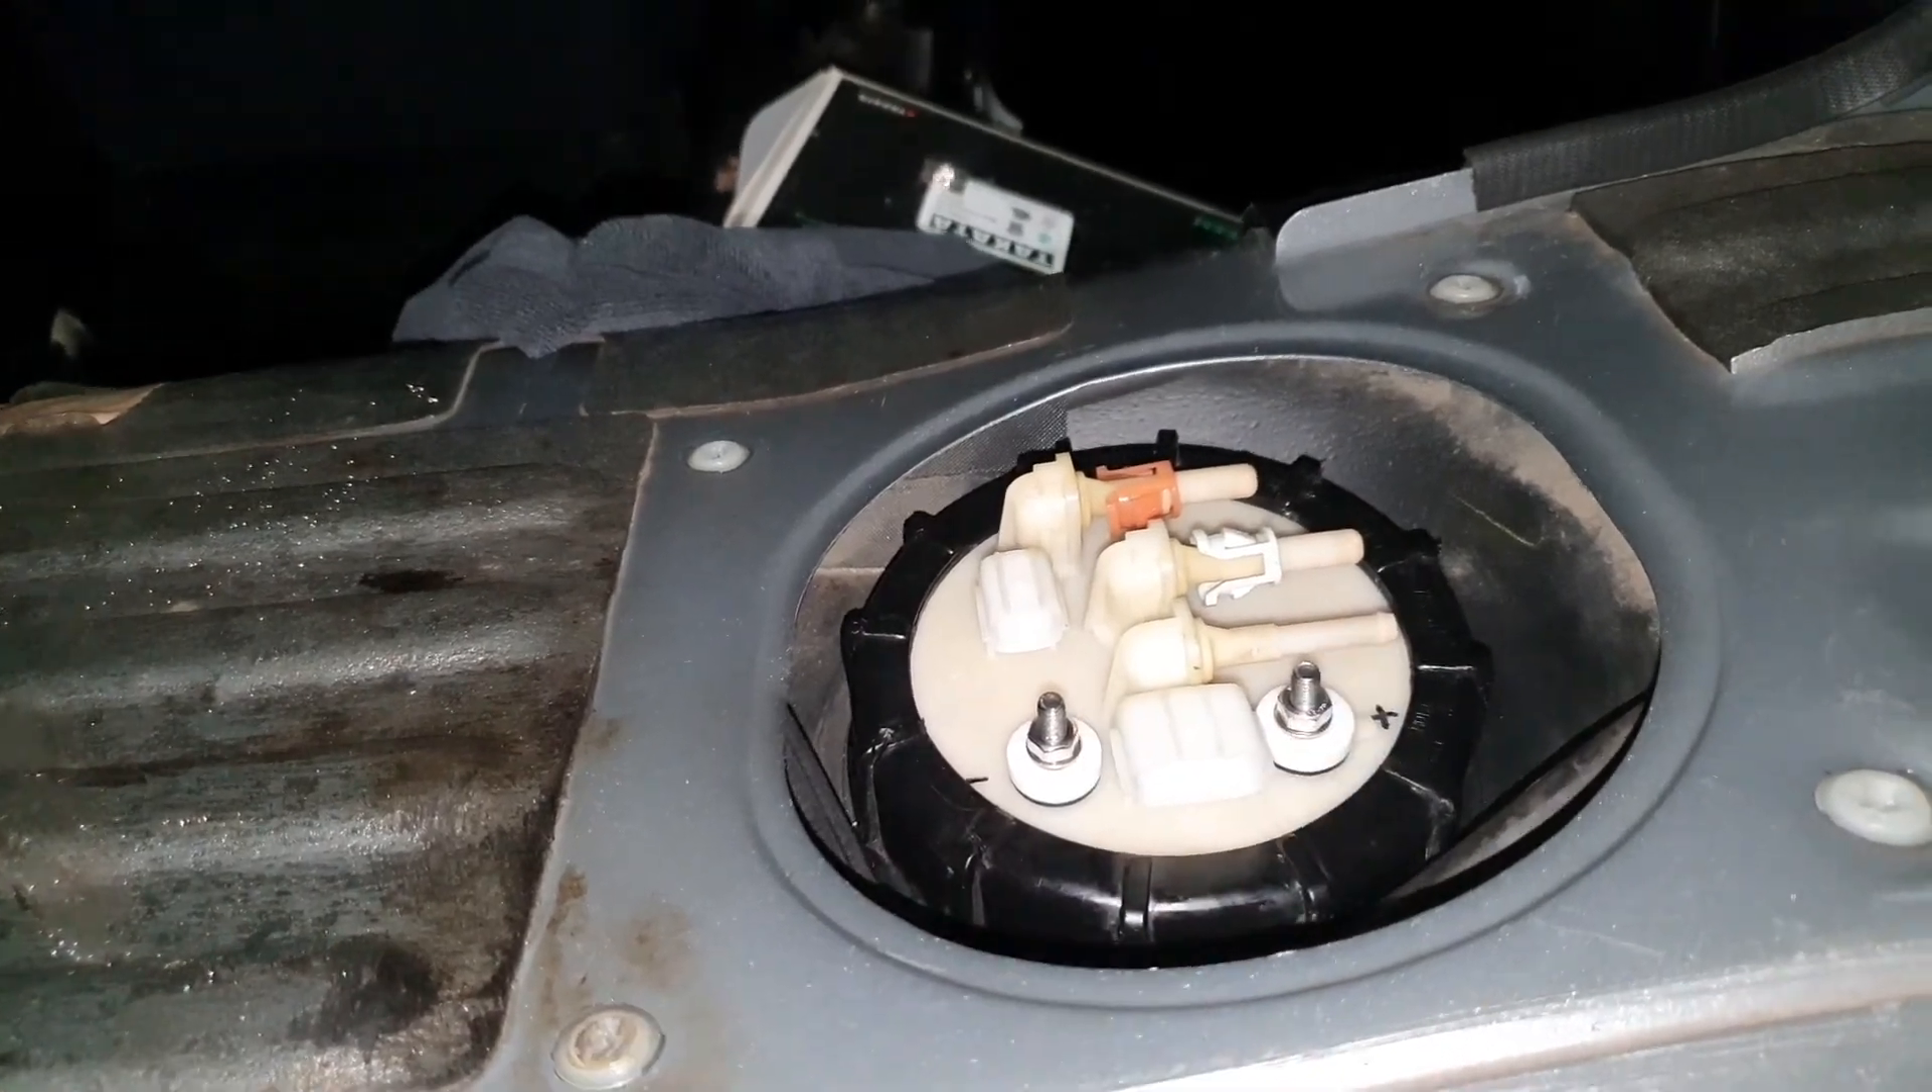Fuel pump is back in.